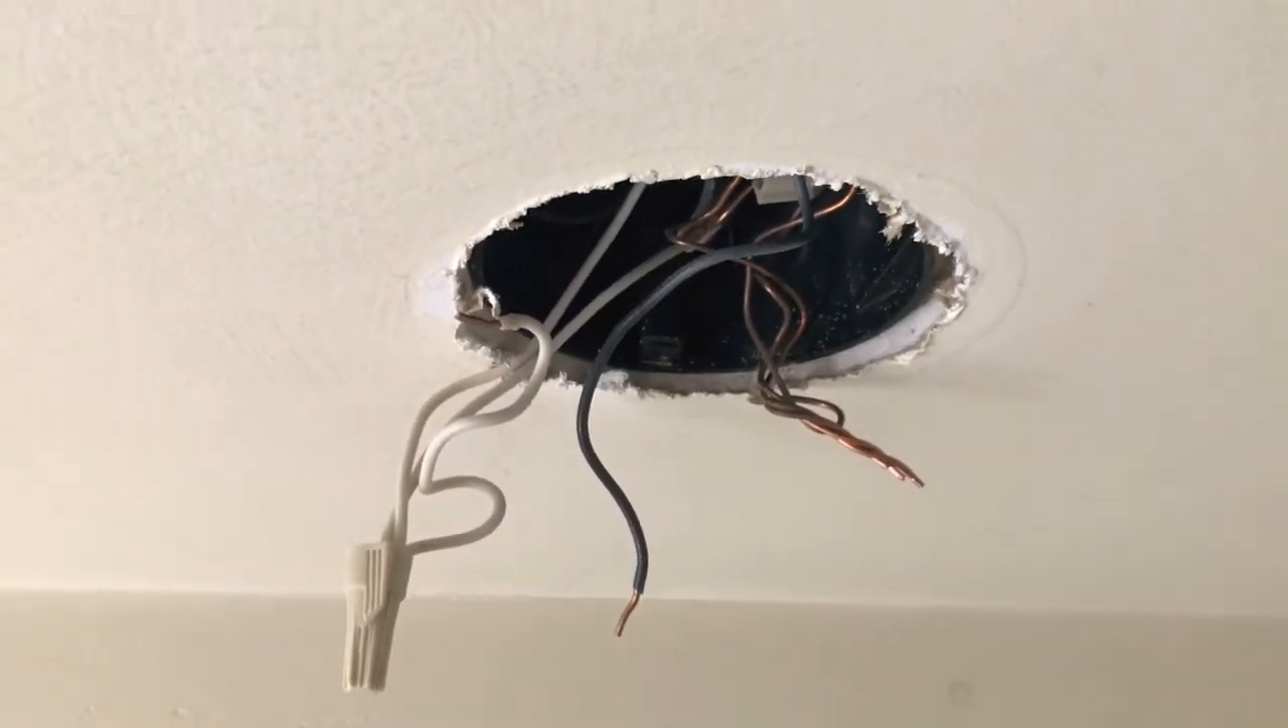At this point the removal of the chandelier is complete.